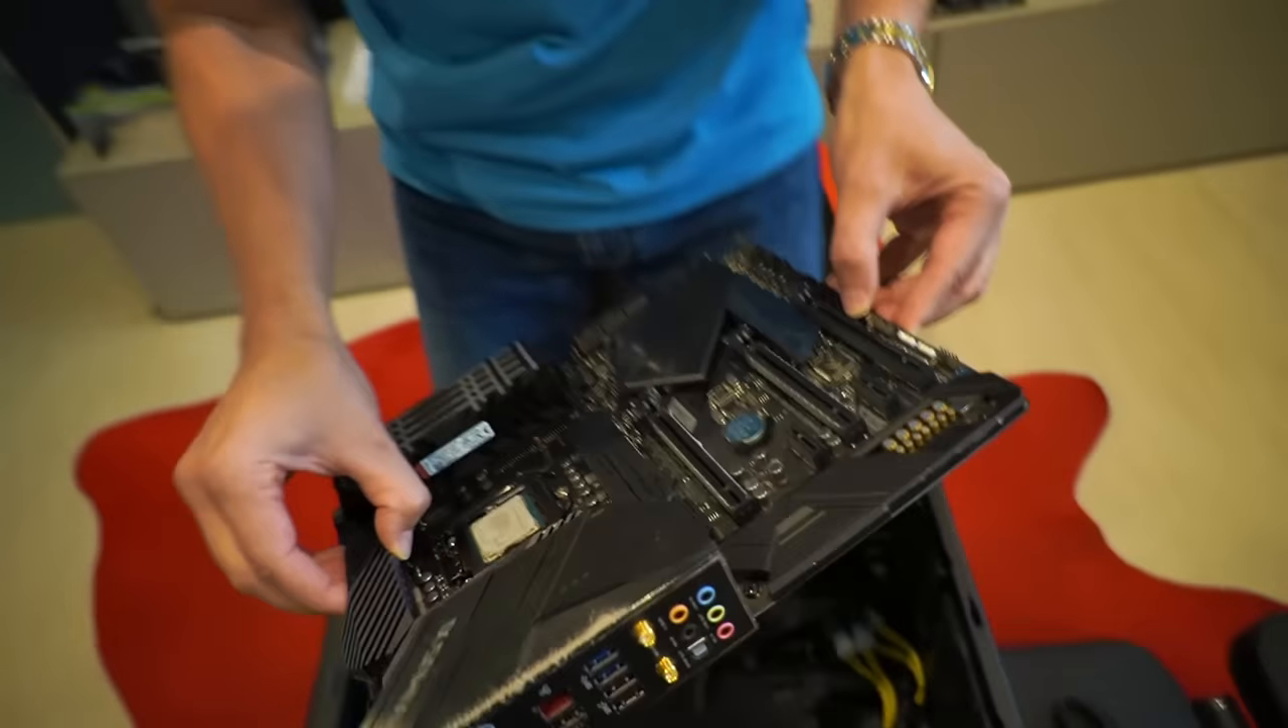So the old motherboard is out.